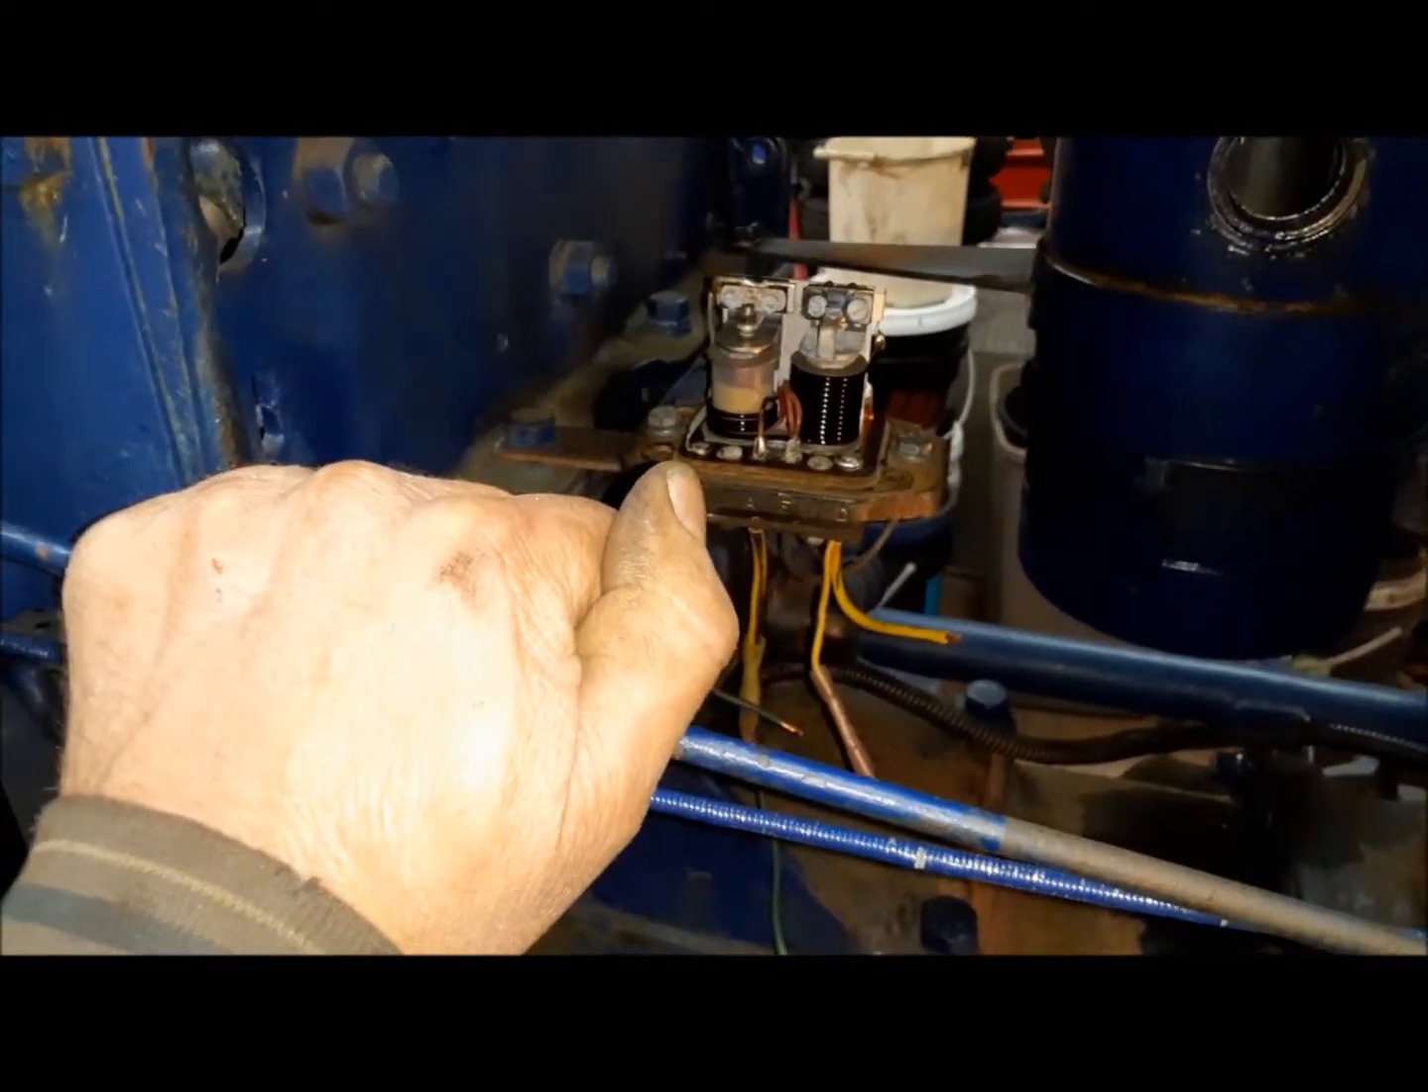We've got the control box or voltage regulator mounted up.